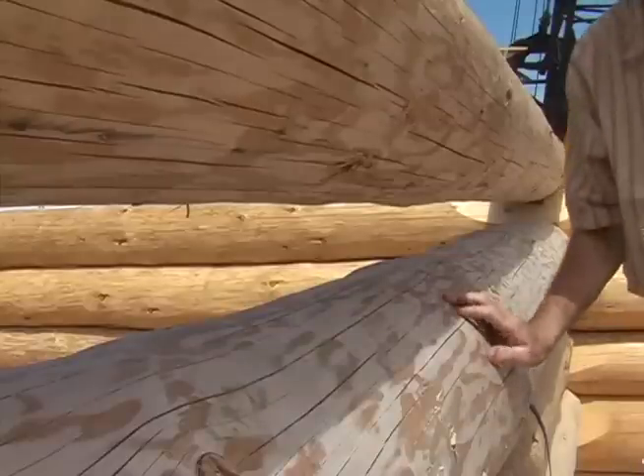Here's the widest gap between these two logs.